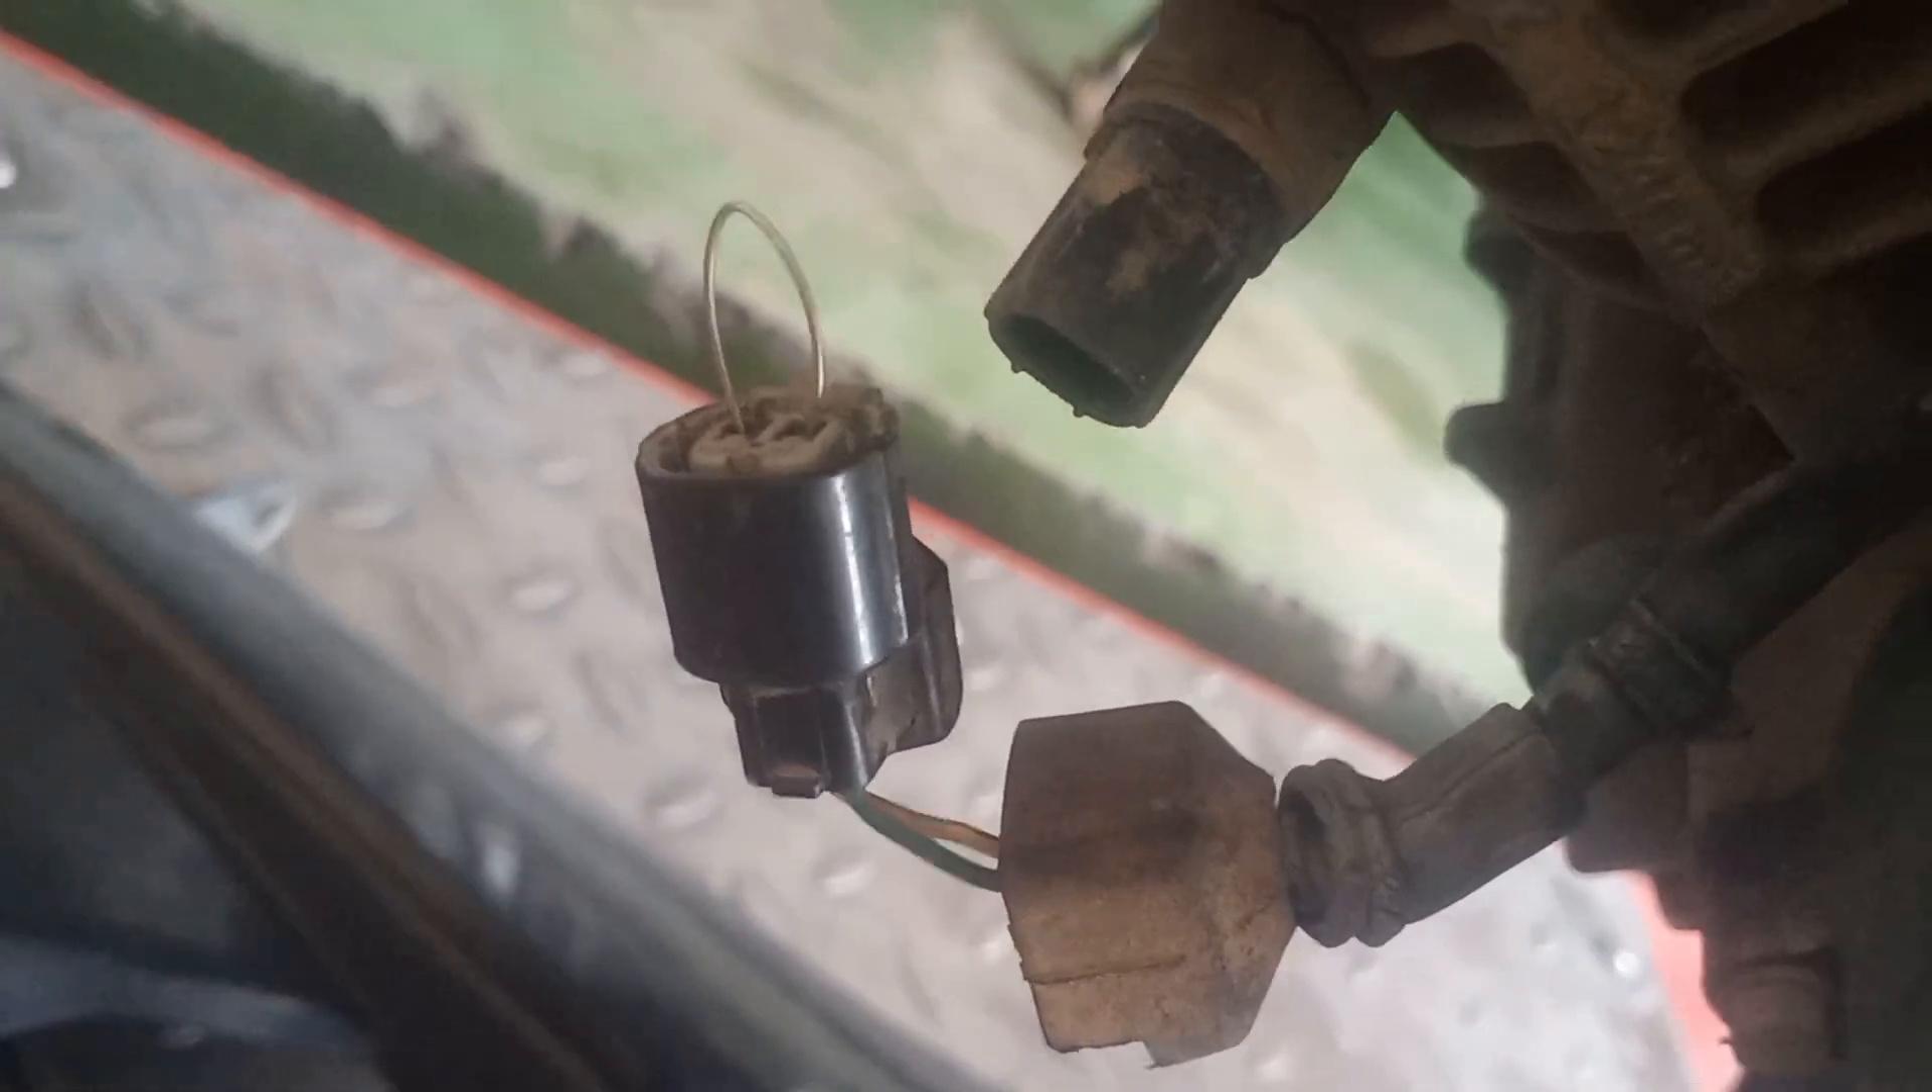Ayan, mga boss, nakabit na natin yung paper clip.